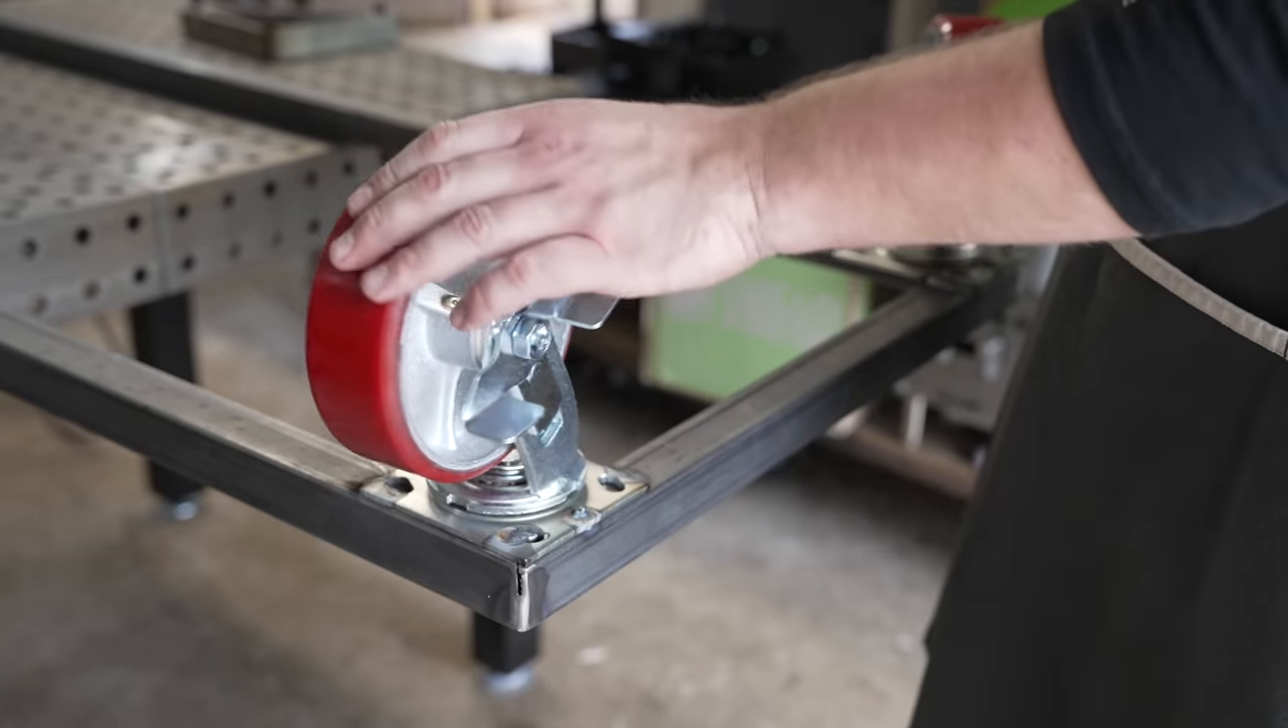So as you can see I threw some casters on these are some heavy duty six inch casters and I highly recommend trying to find some heavy duty ones.